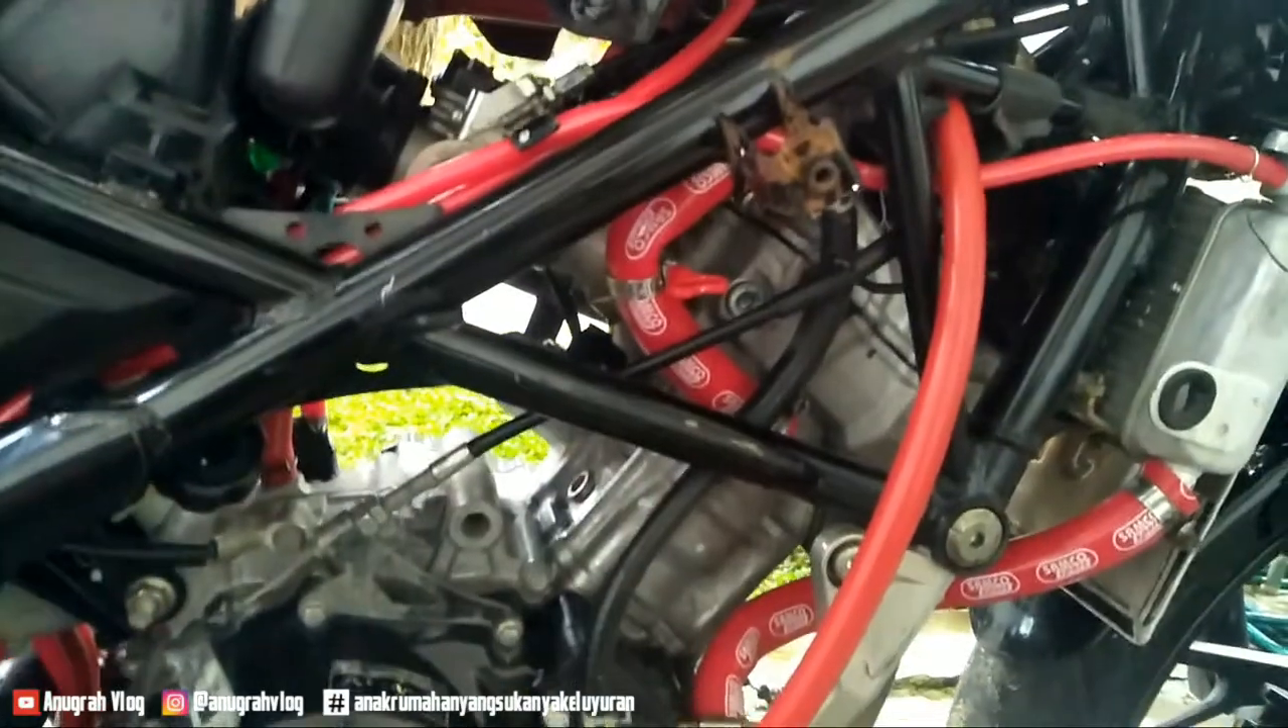Nah jadi ini selangnya udah kepasang semua selang radiator selang ini selang hawa.